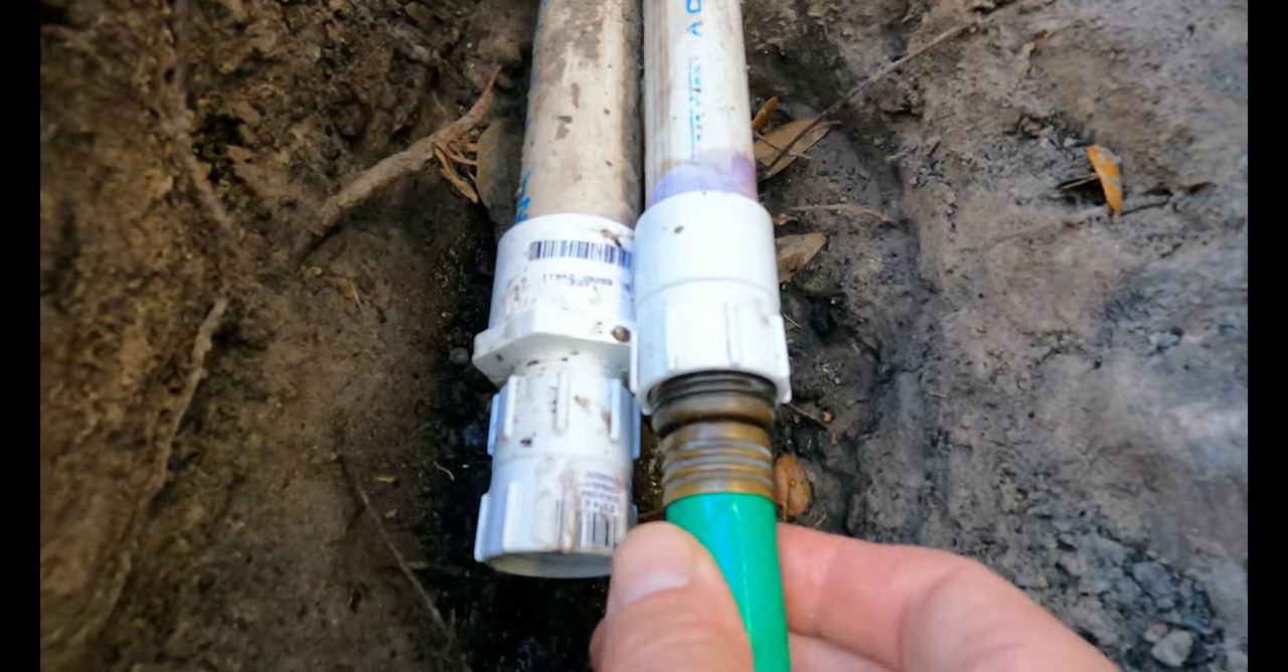So, garden hose fits right on there and now I can test this system.